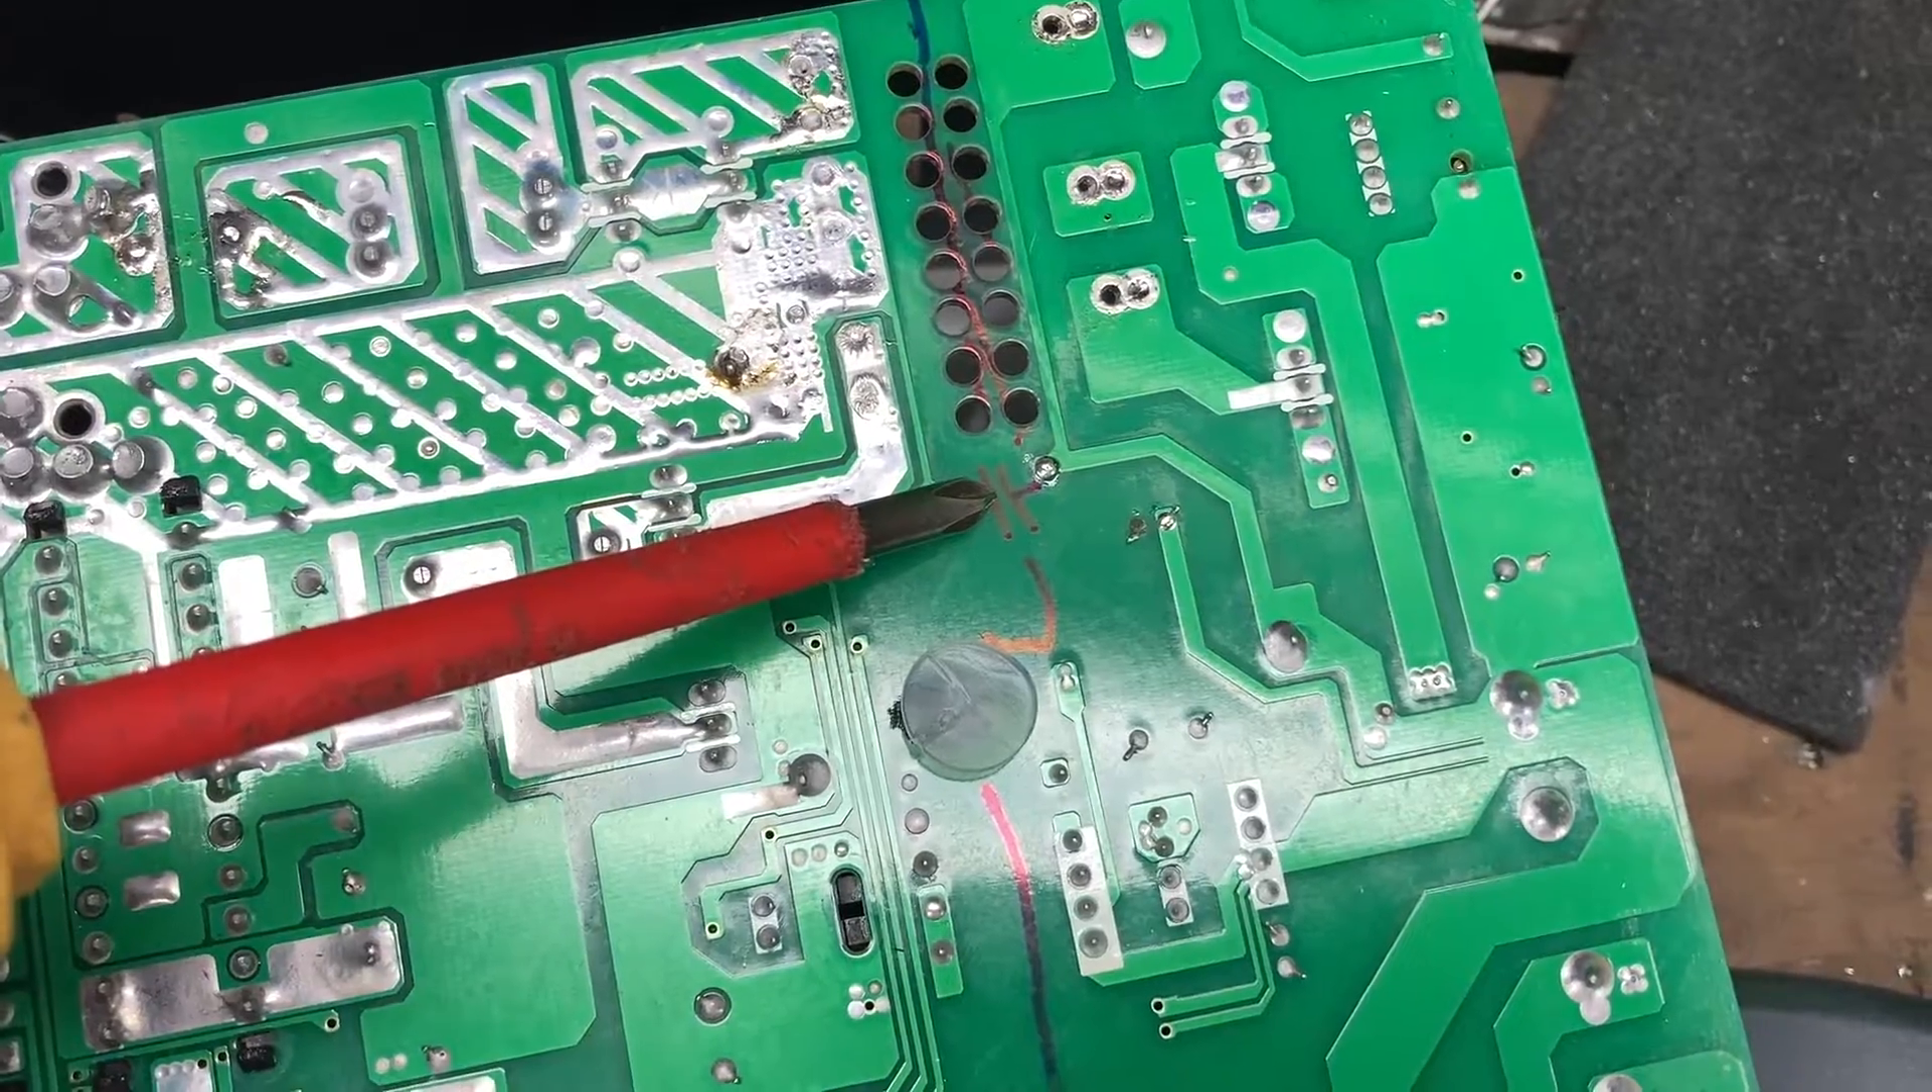This is where the transformer used to be and I've actually desoldered that.